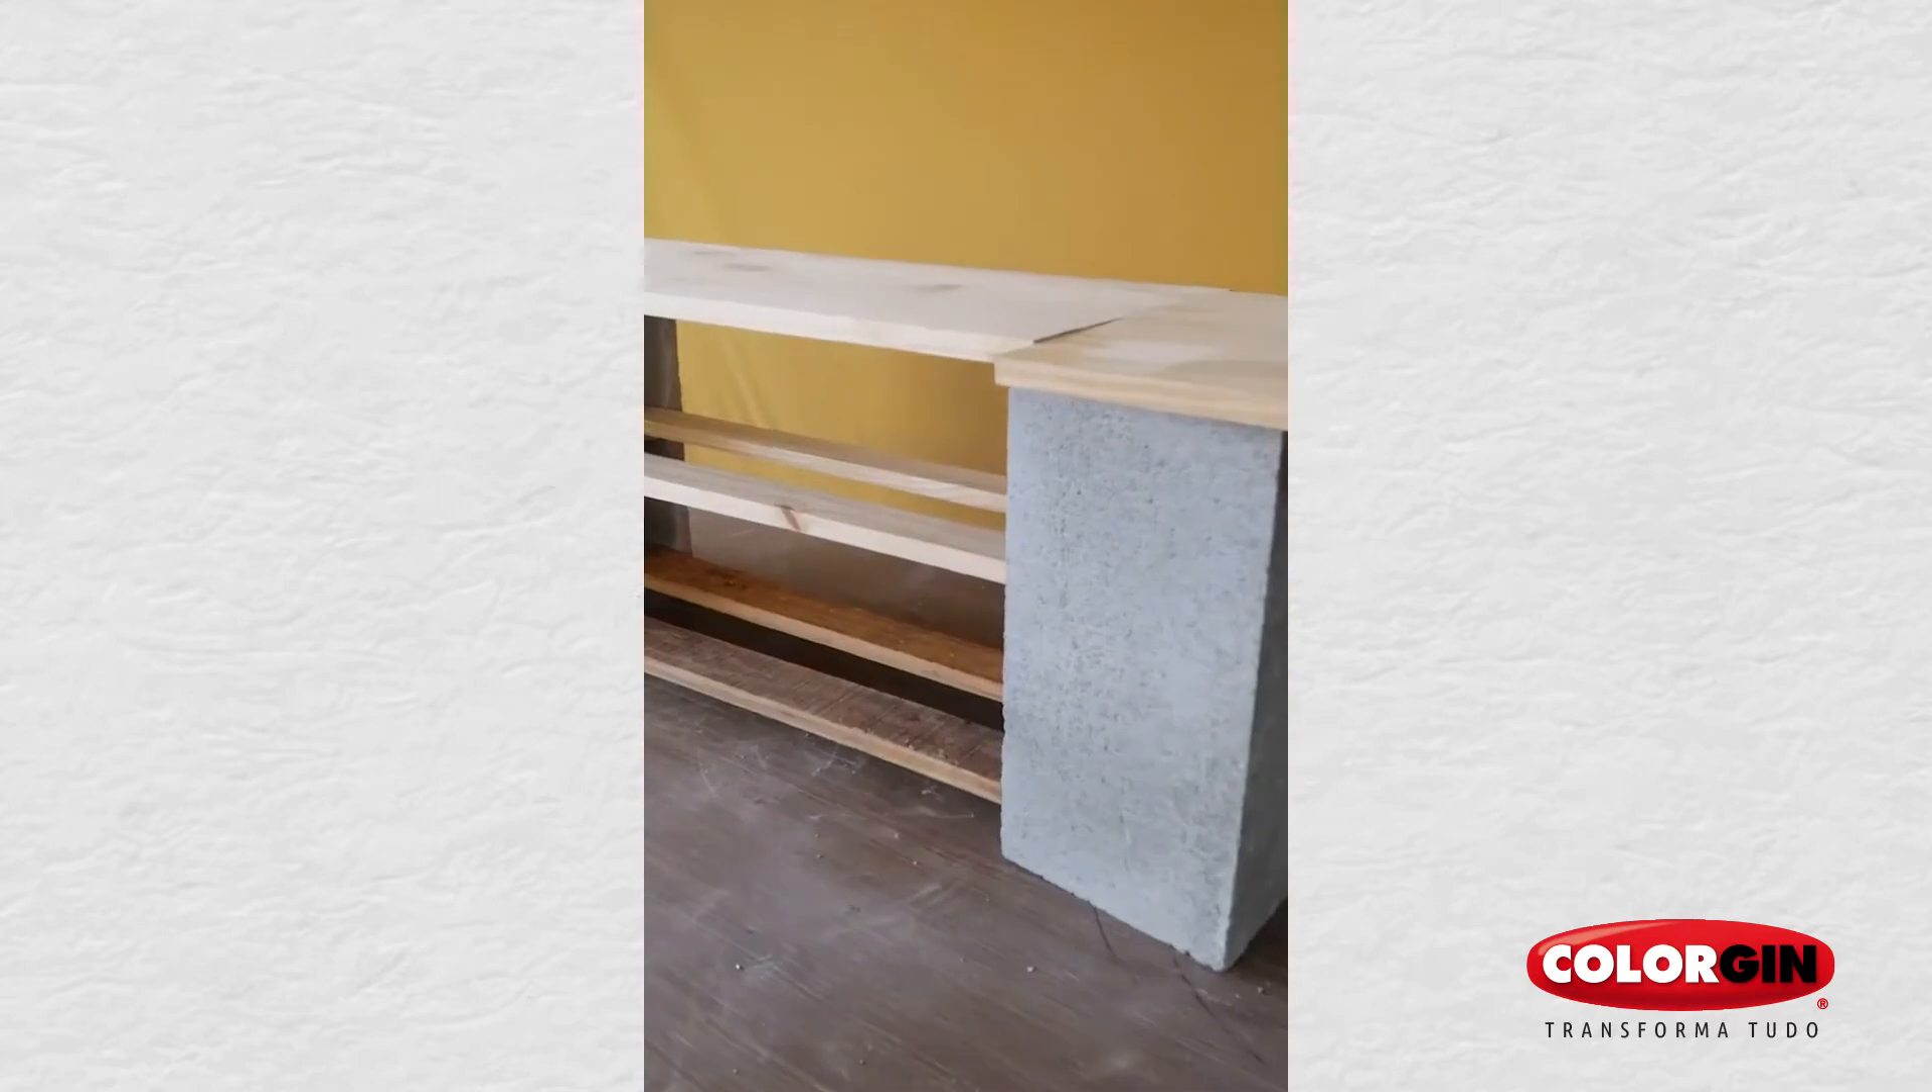E aí na parte de baixo eu encaixei as ripas pra formar prateleiras pros sapatos.